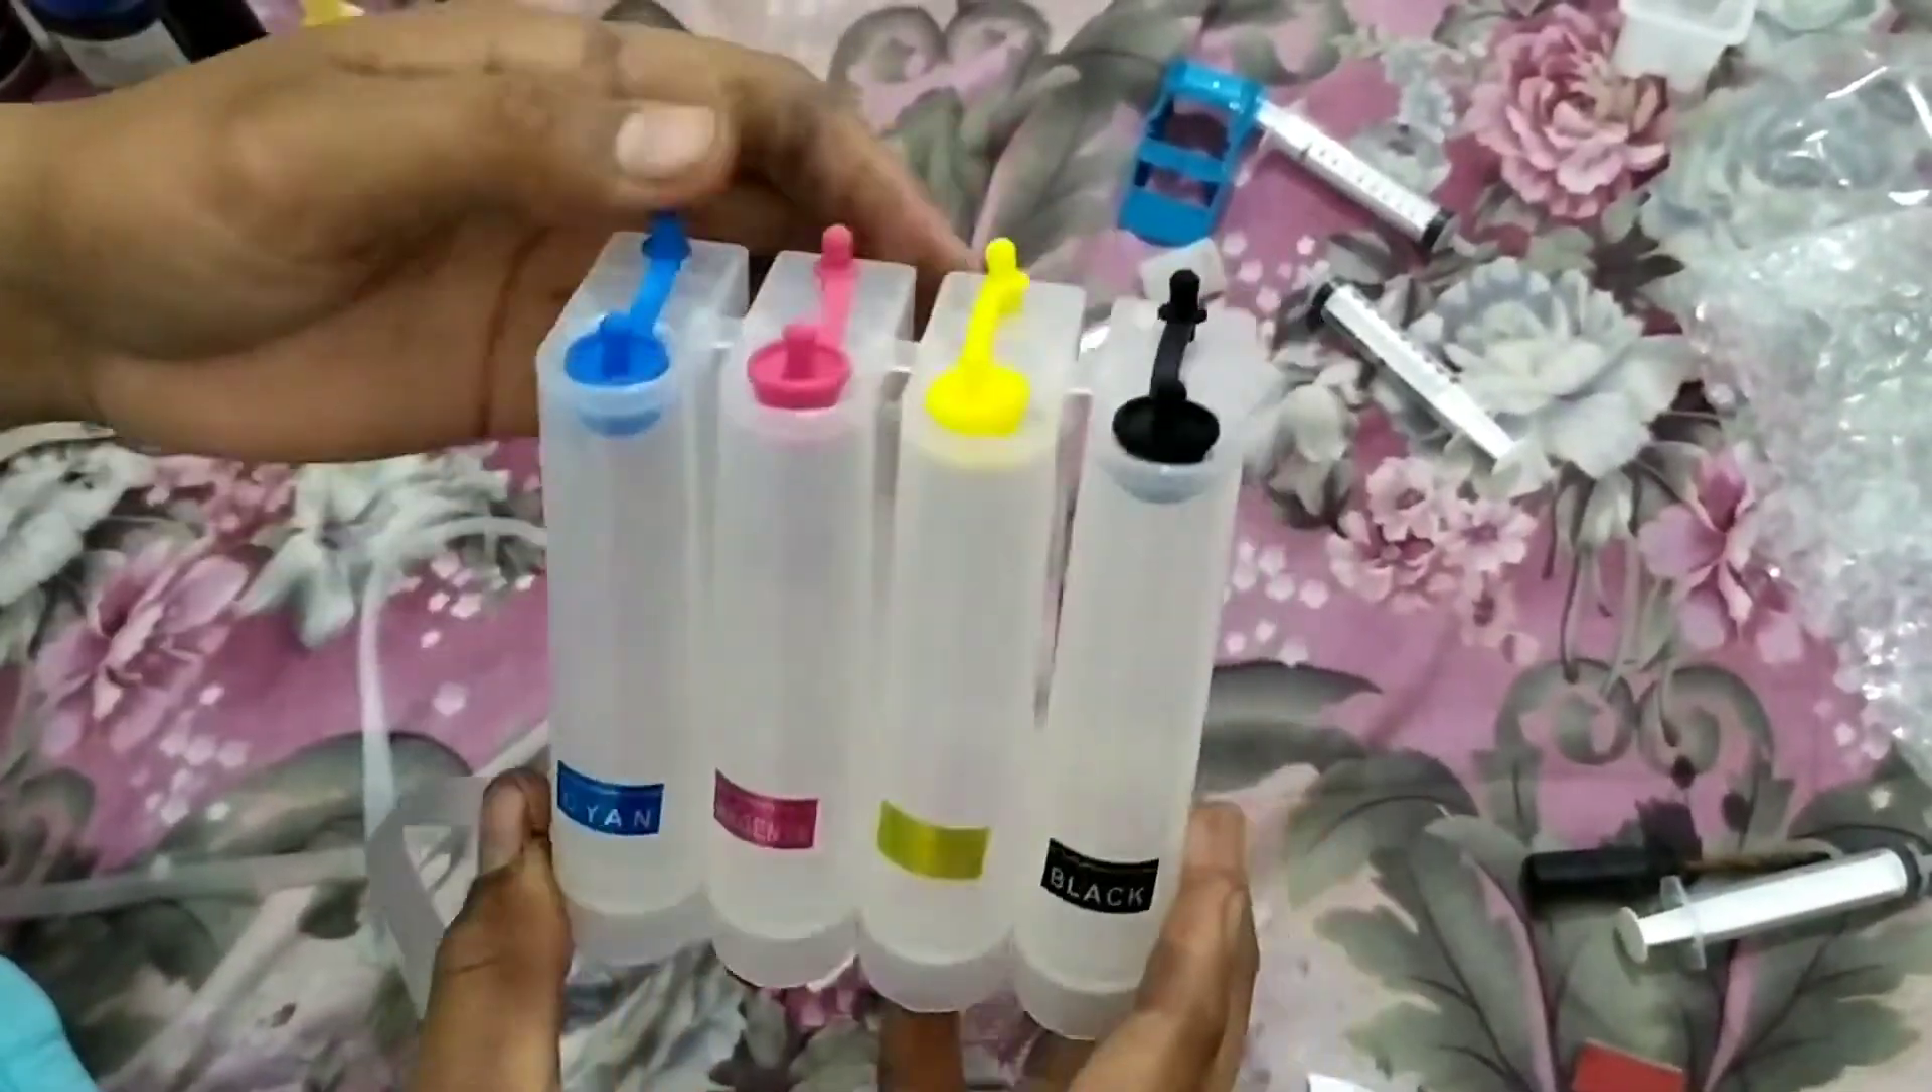हमने सभी में जो है स्टिकर लगा लिया है और इस उपर से इनकी कैप भी लगा लिया है।